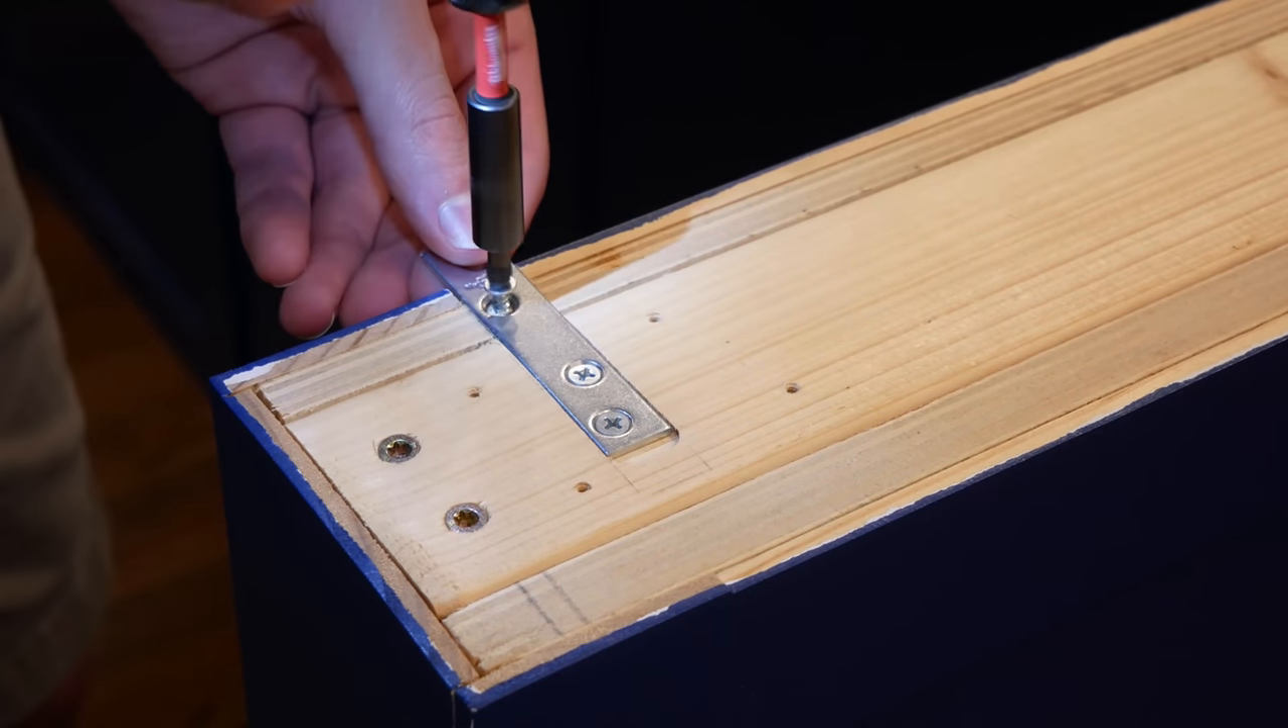I also added the small mending braces at the corners of the island to give me a way to attach and hold down the corners of the counter.